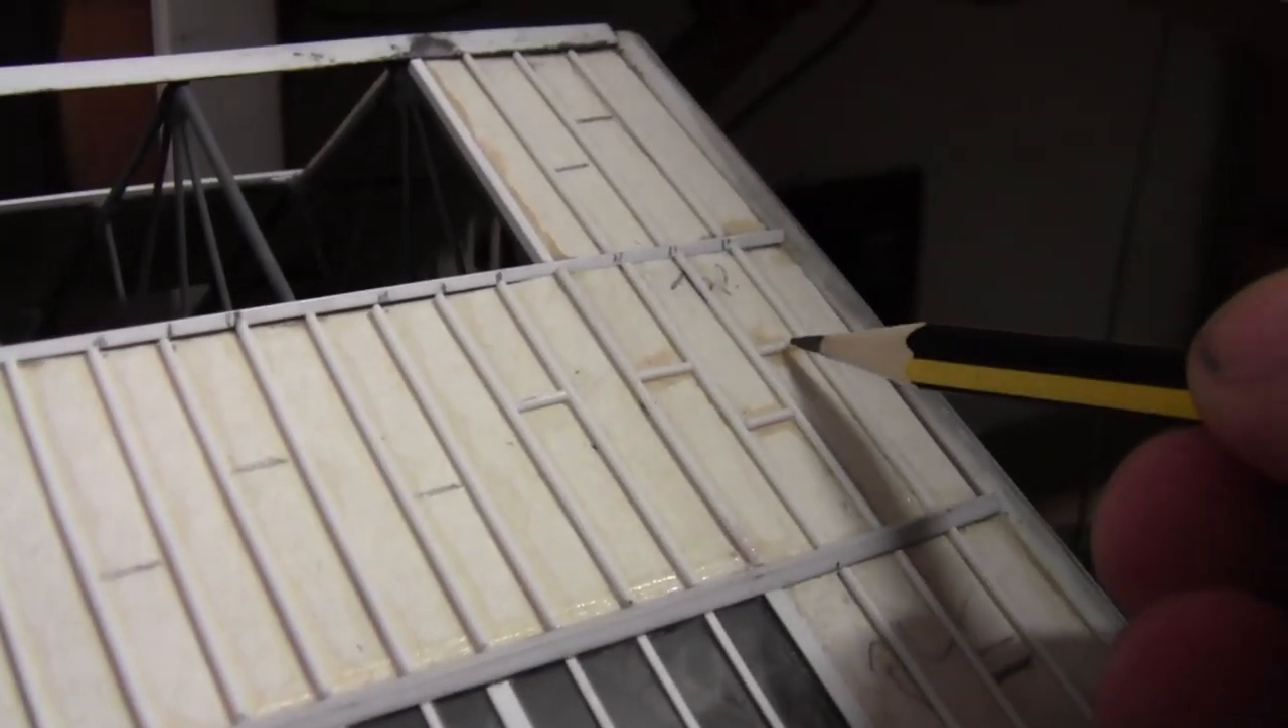The progress so far is I have now made a start on the cladding using some 0 .8 round plastic strip and rodding to create a detail on the cladding as well as I'm going along.